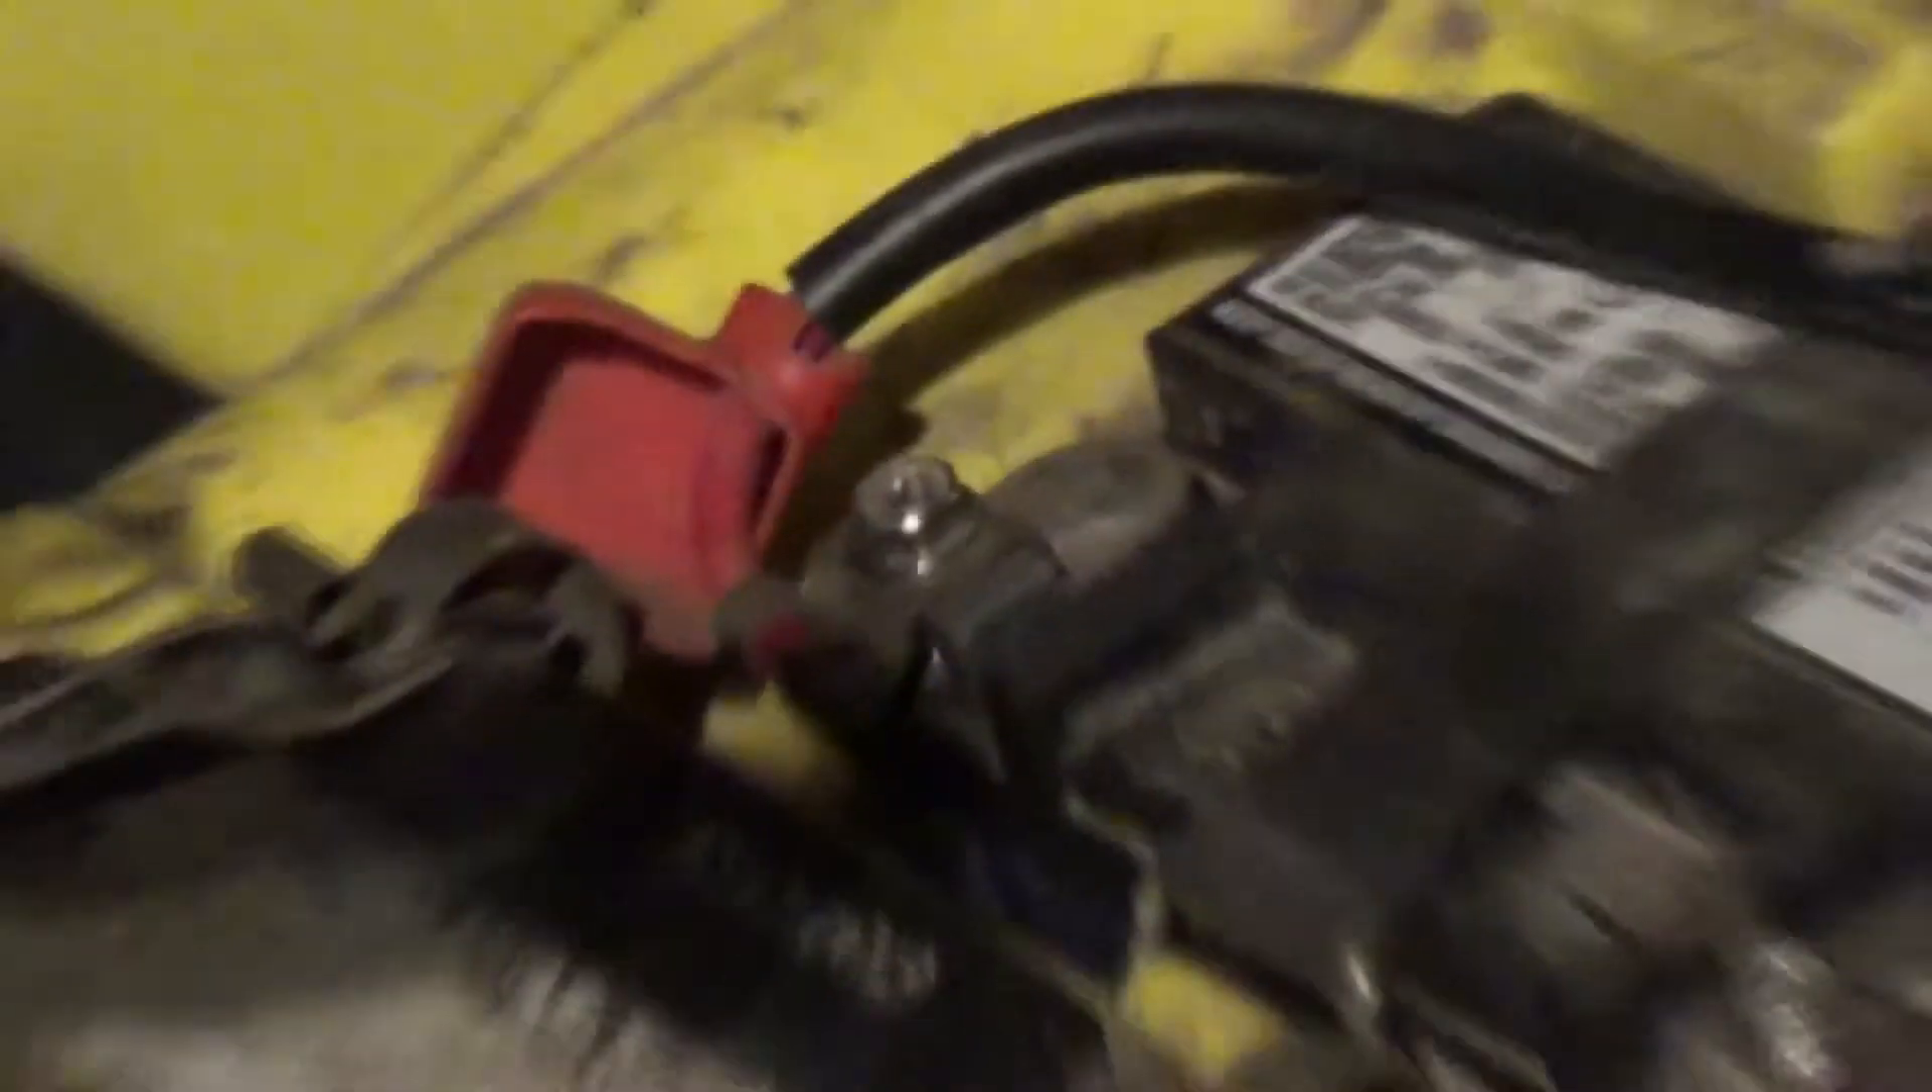Look at that battery cover that's not even on there not bad the red one it's not even covering the terminal.